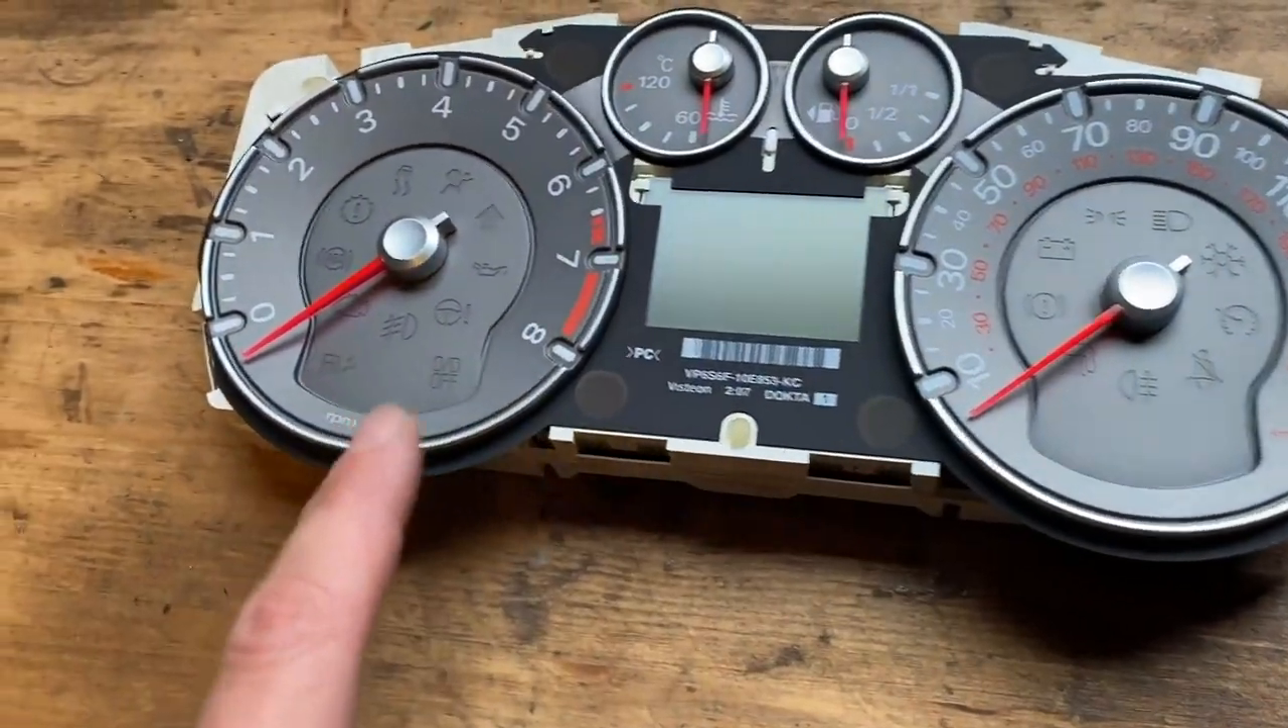Okay so we've got the bezel off the front and before we go any further I just want to tell you guys that the original dial cards if you're reusing them then they scratch really easily.